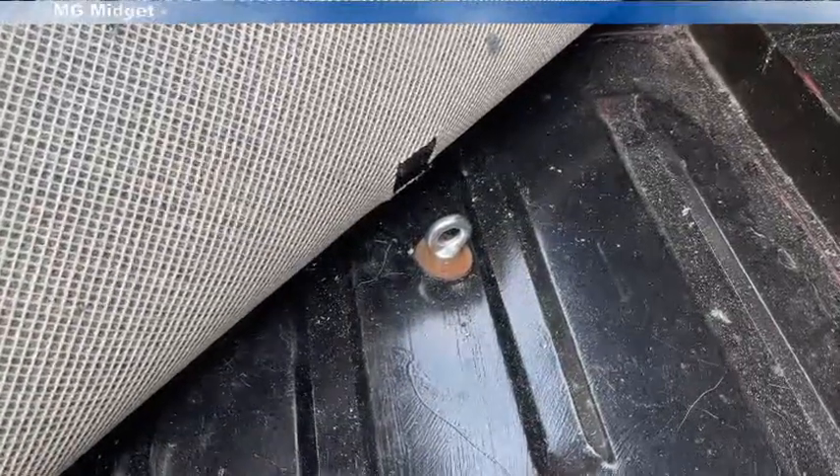And here's the central eyelet fitted for the fifth strap on the harness.